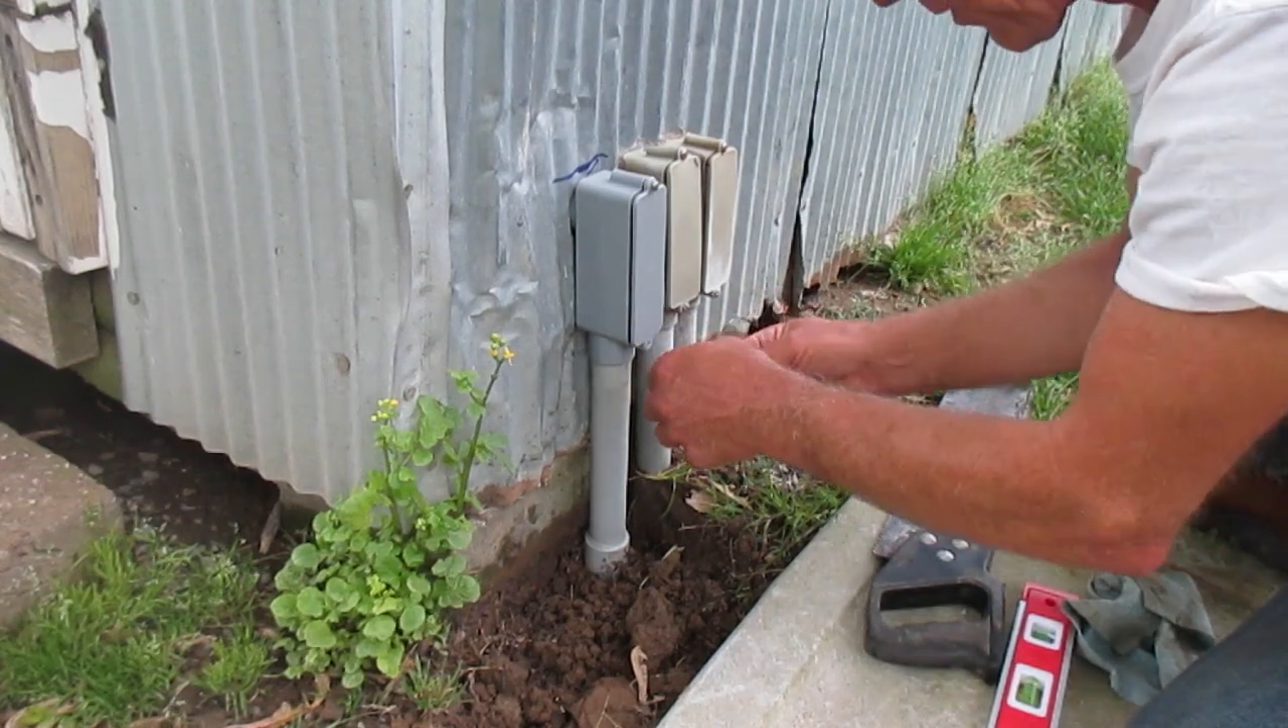I already put the cover on.